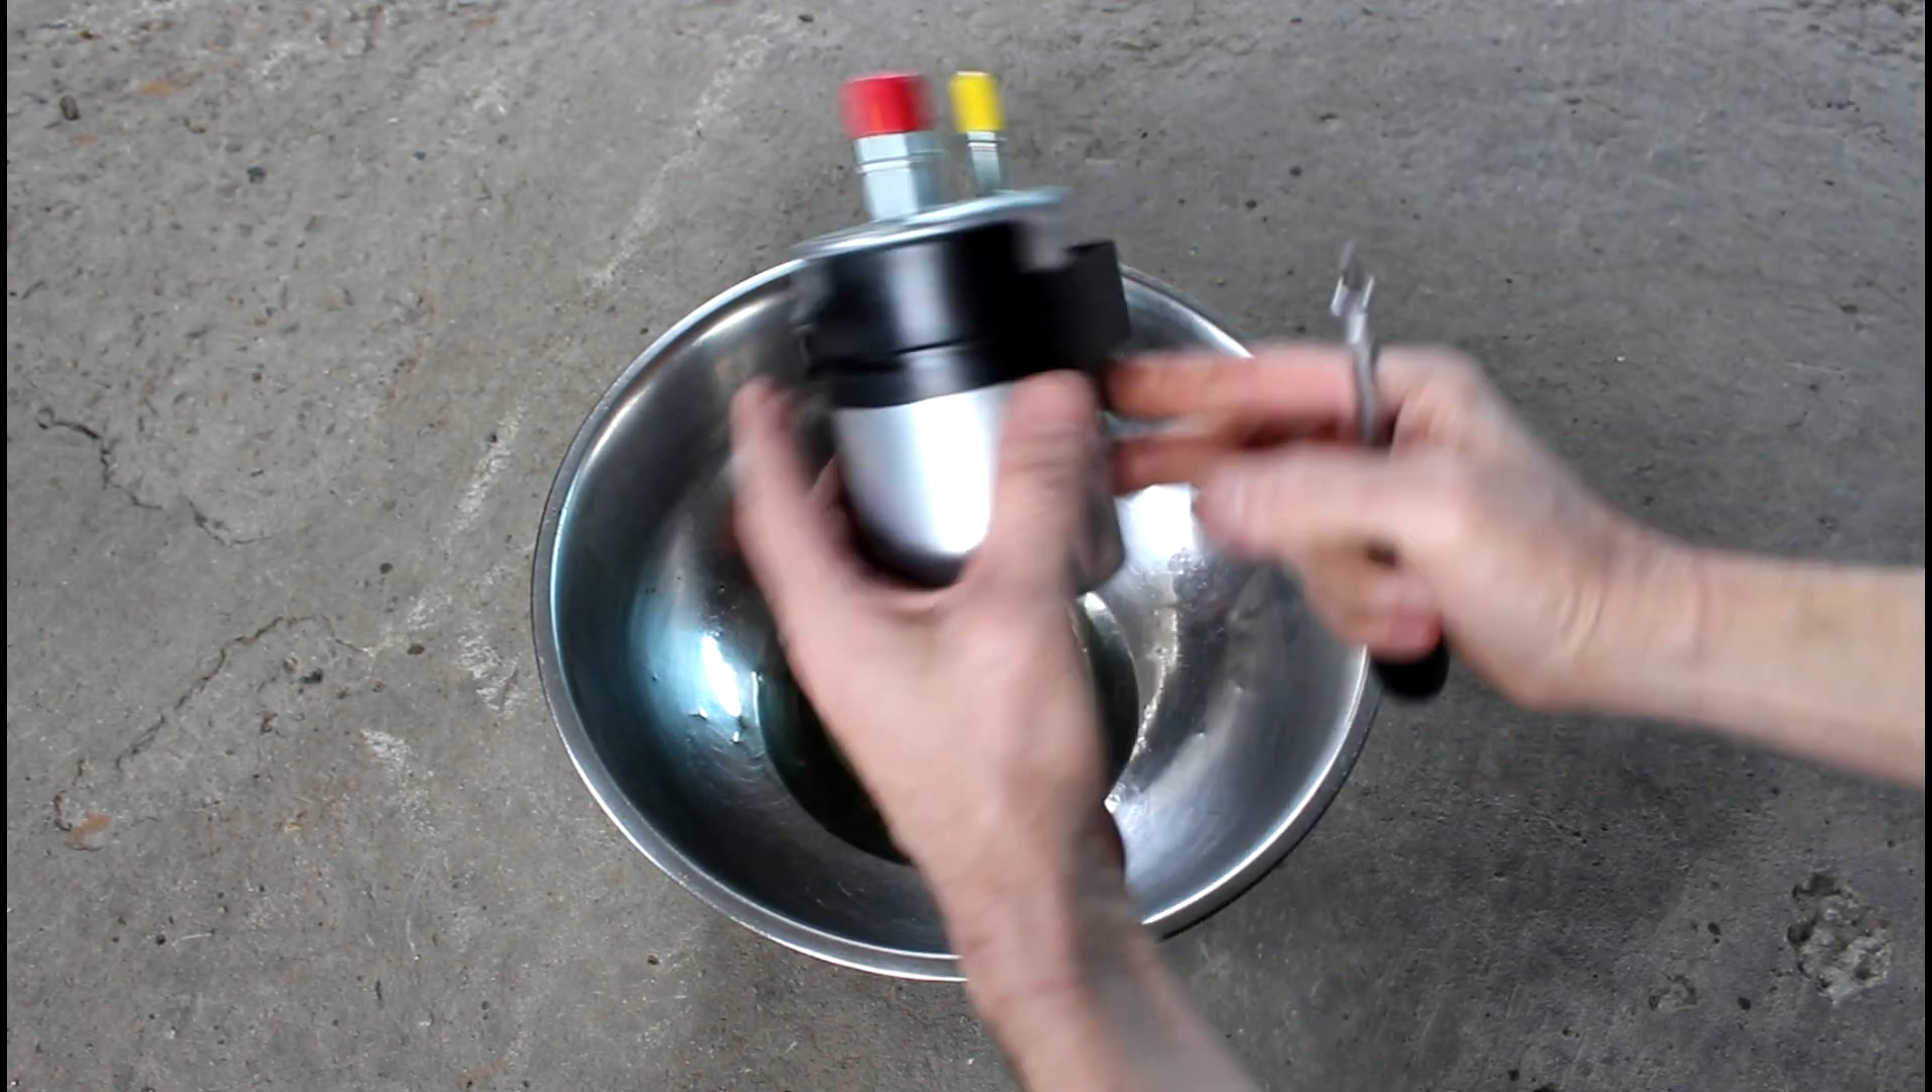Заглушки пока не снимаю. Сниму на автомобиле.